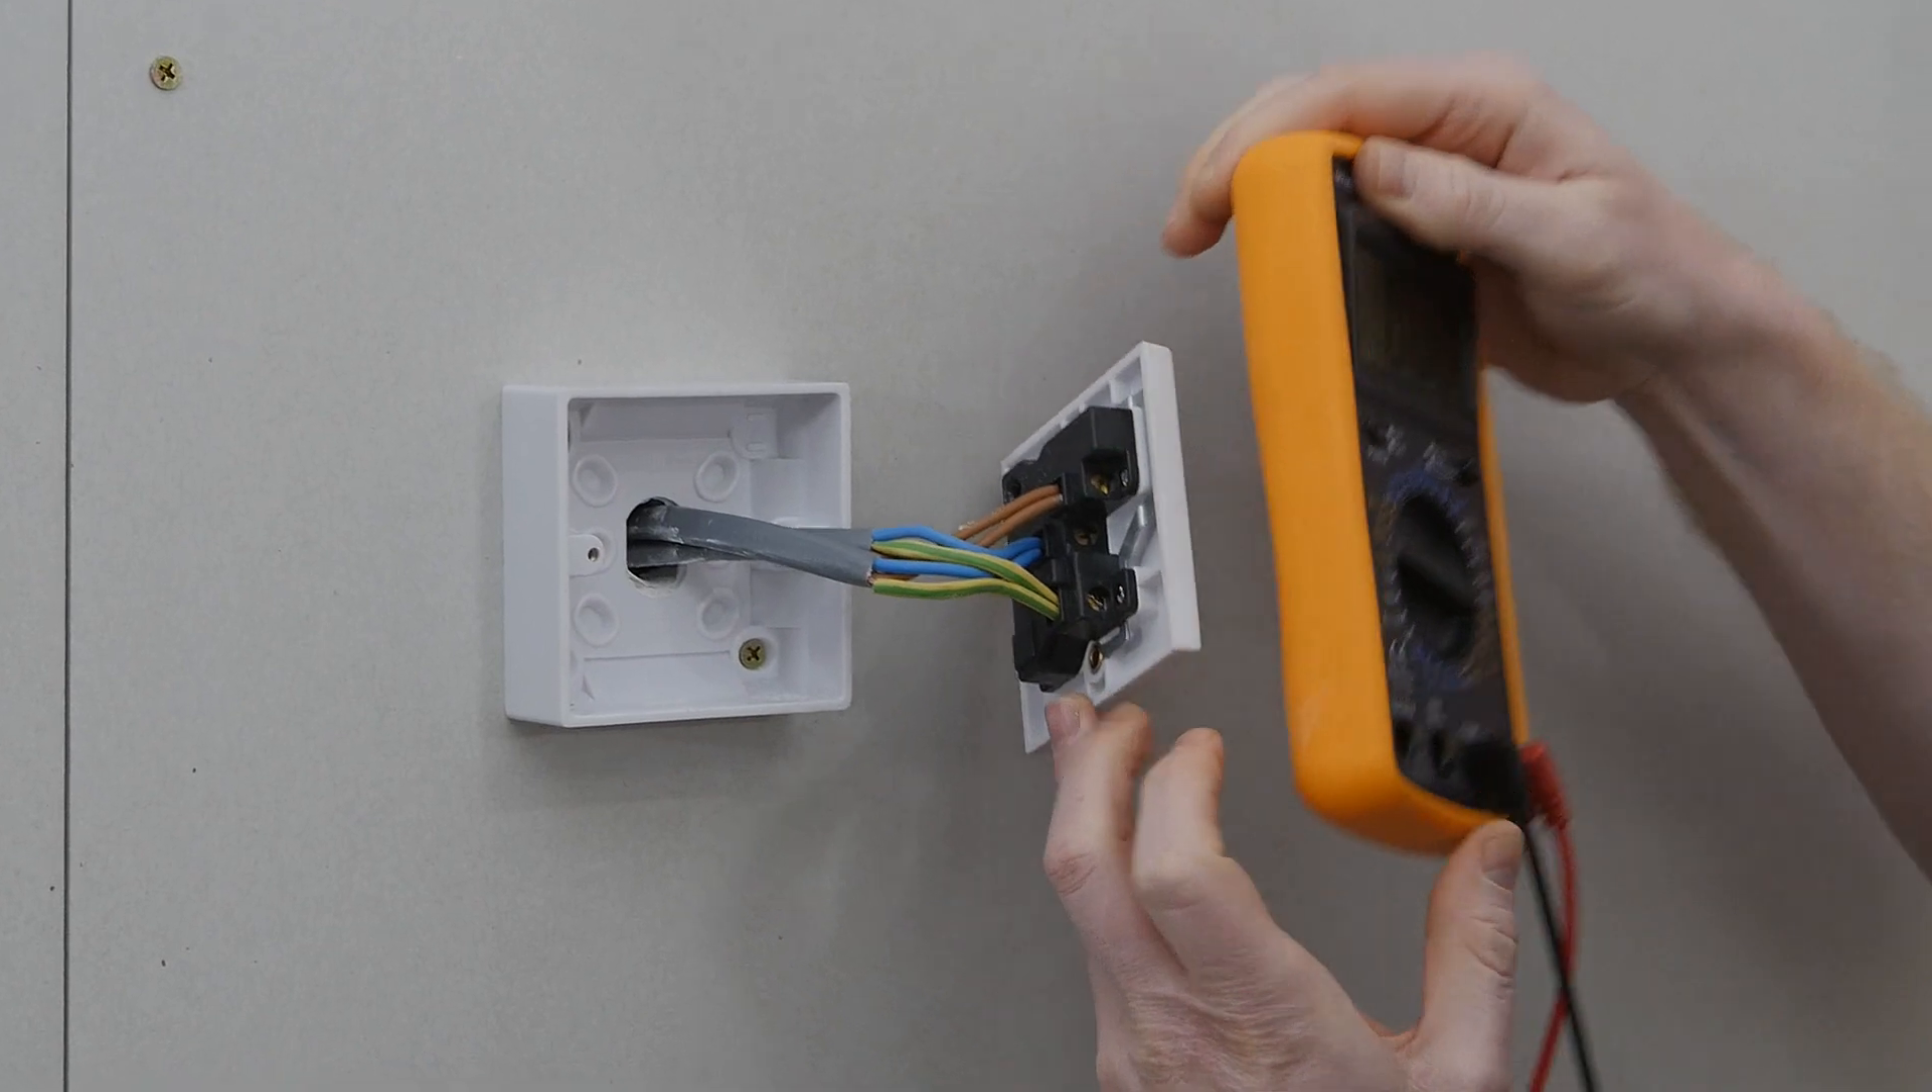With the front of the socket removed here we can clearly see the terminals that all the wires connect to.